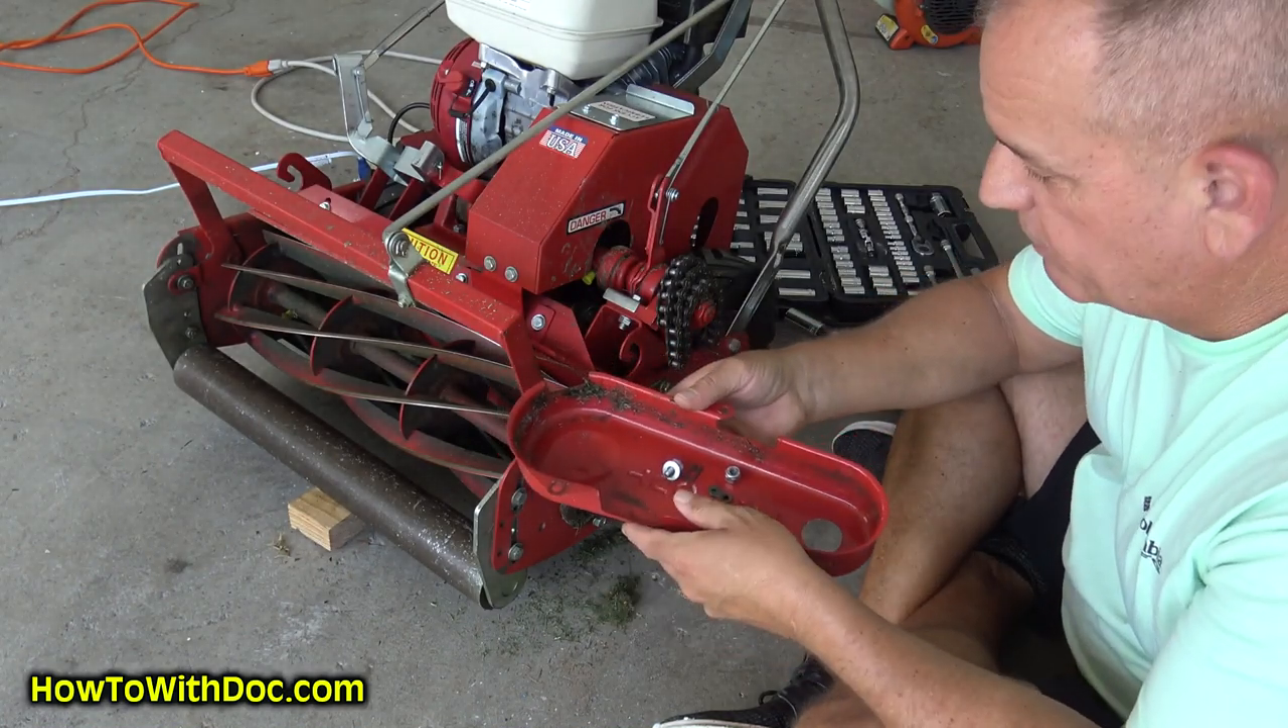I took the main cover off right here.